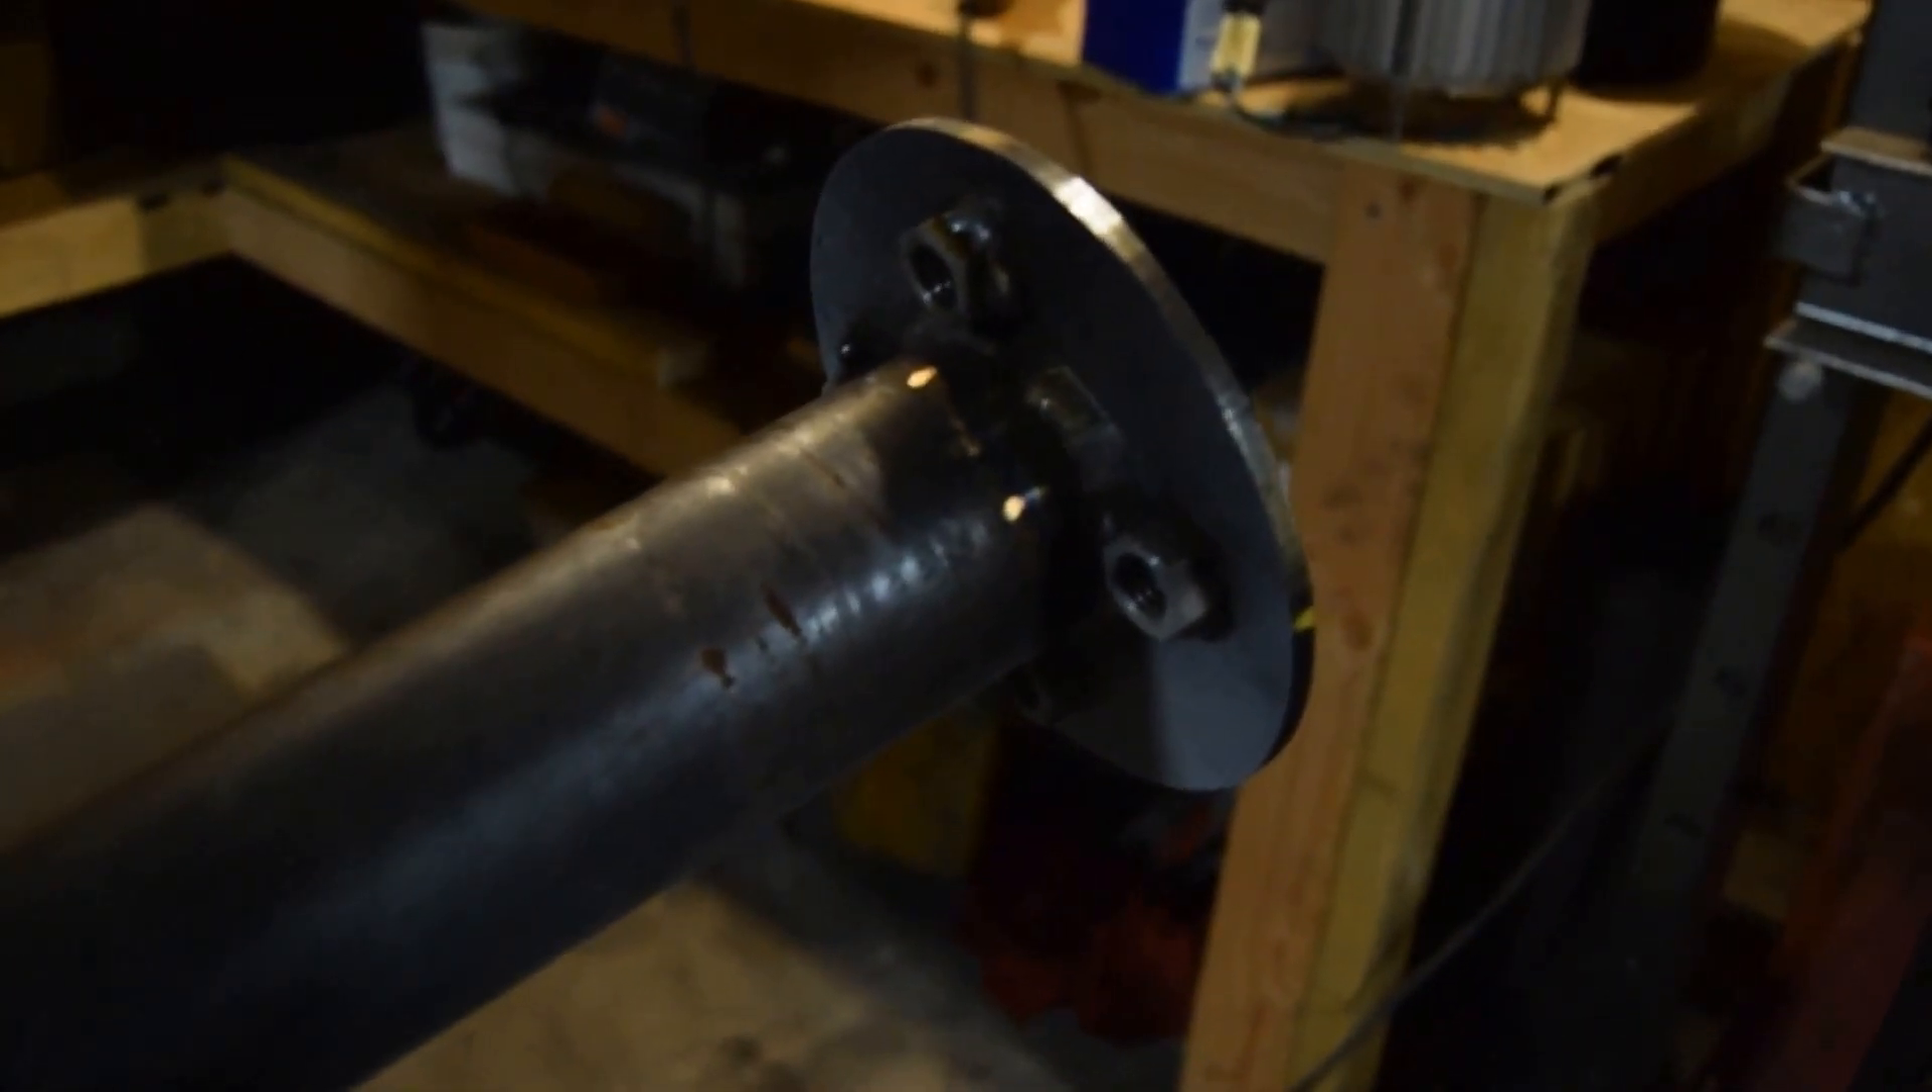You can see how we have the captive nuts. These are welded to this ring now.